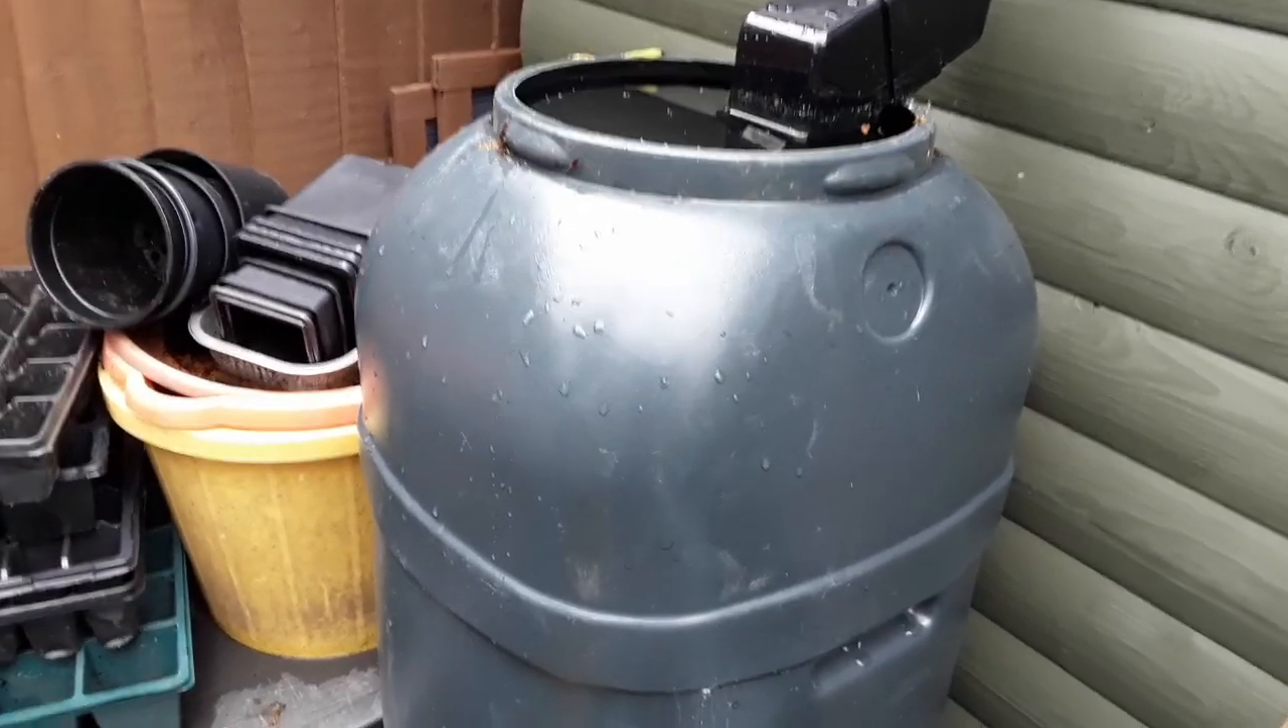The butt itself has got an outlet boss ready just to be drilled out for an overflow.